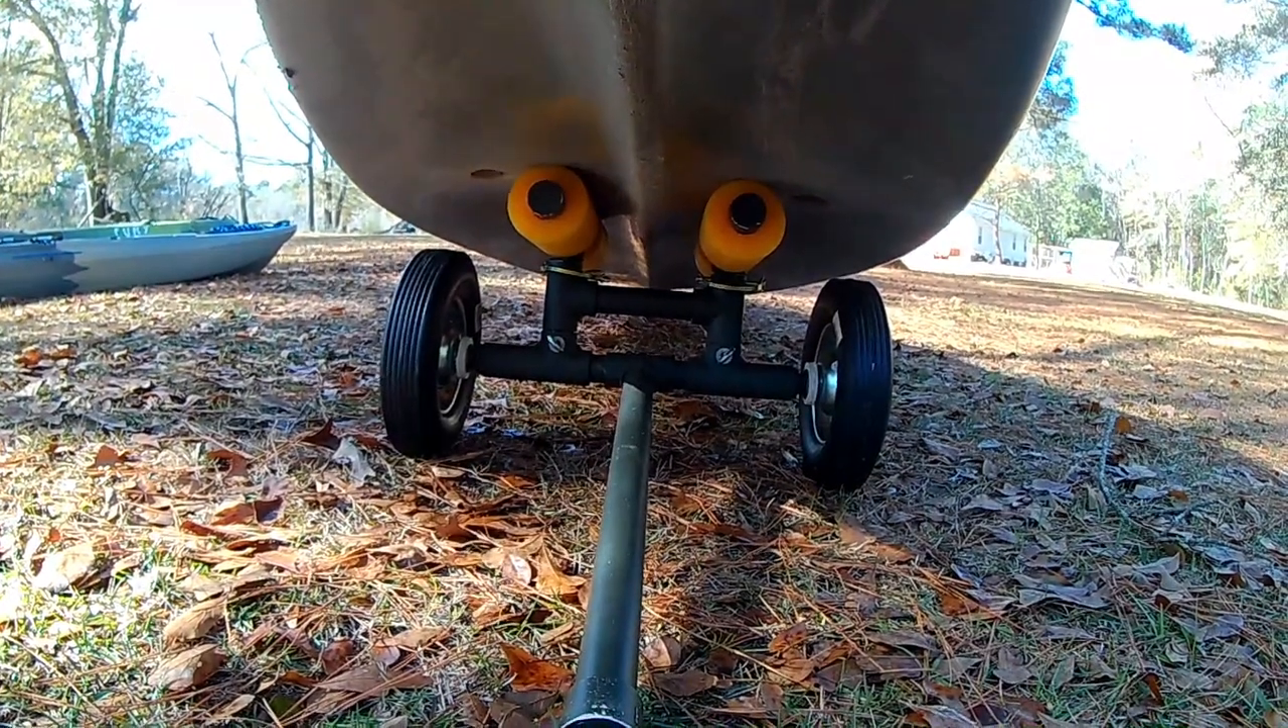Okay, so that's a pretty good fit too. You can see how the bunks fit up on the hull.